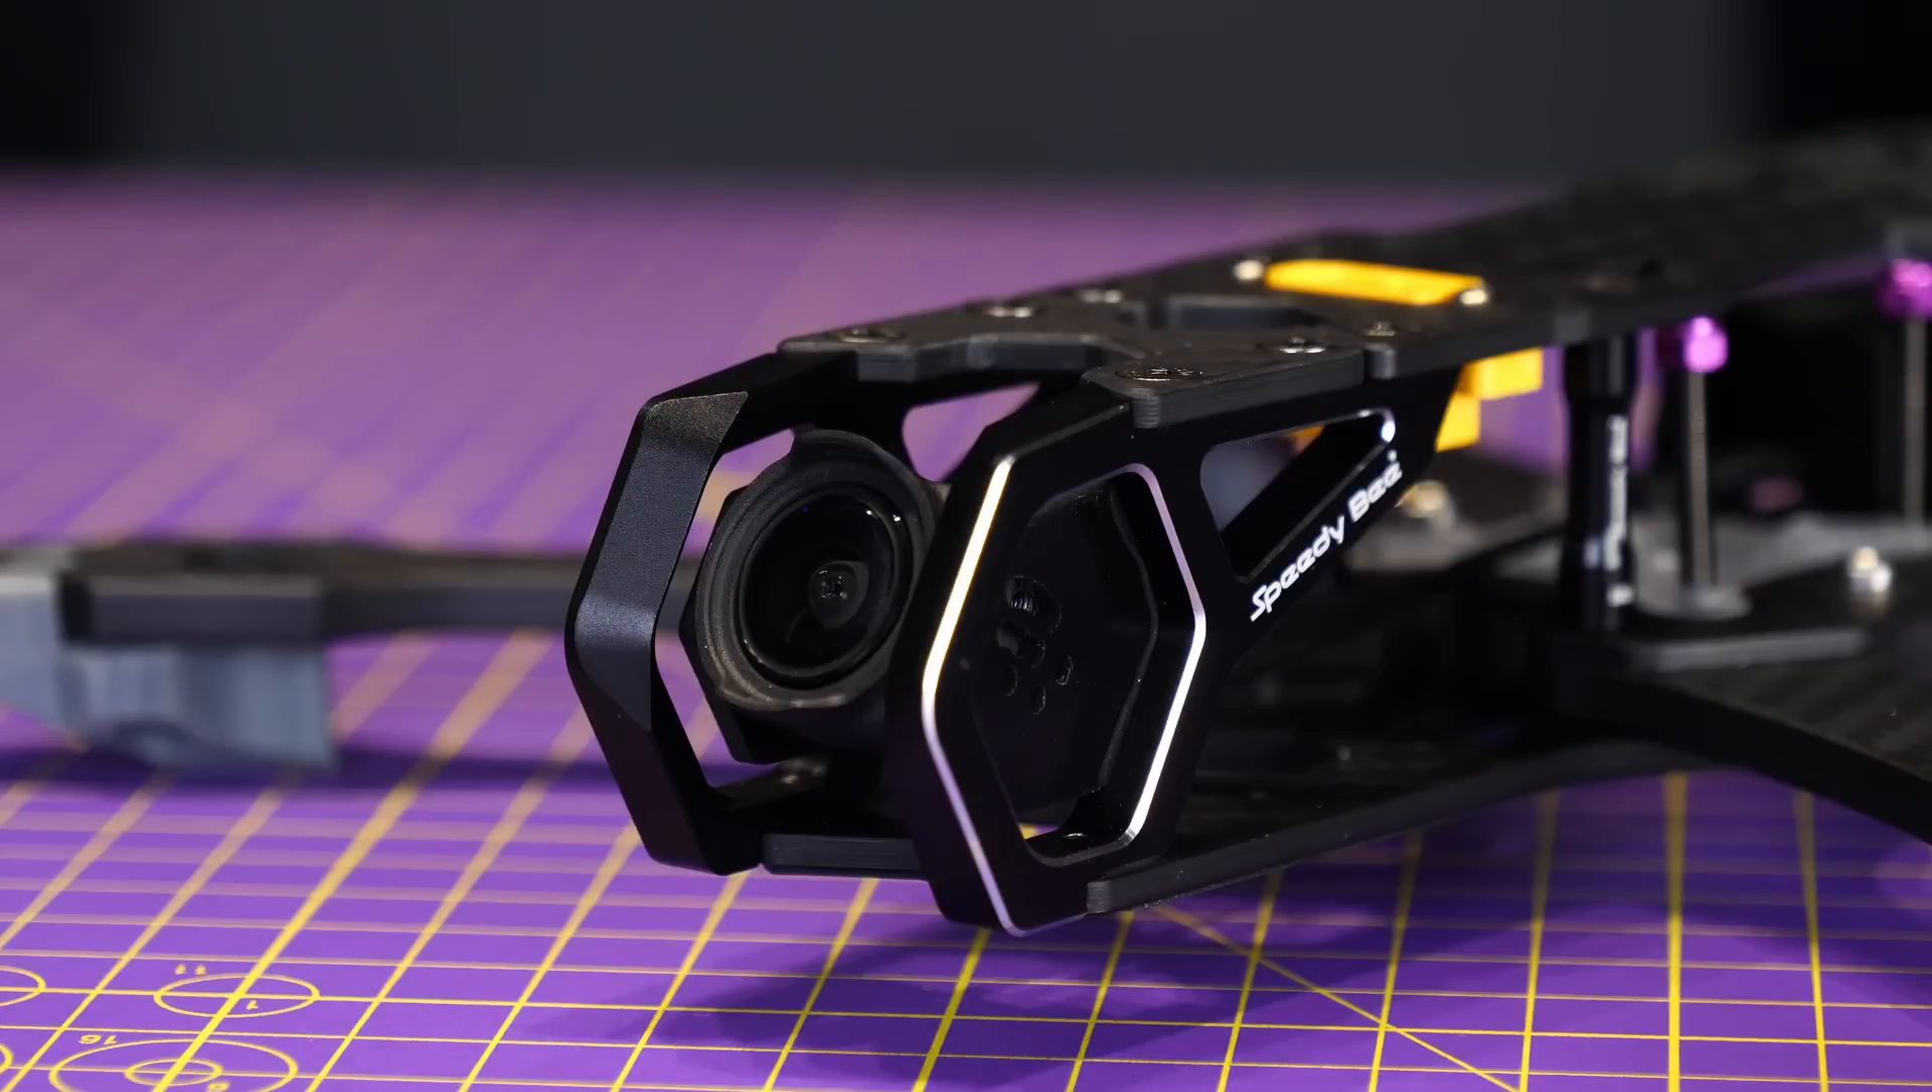As you can see, the O3 camera does fit in in the front and the frame does offer a nice level of protection for that lens.